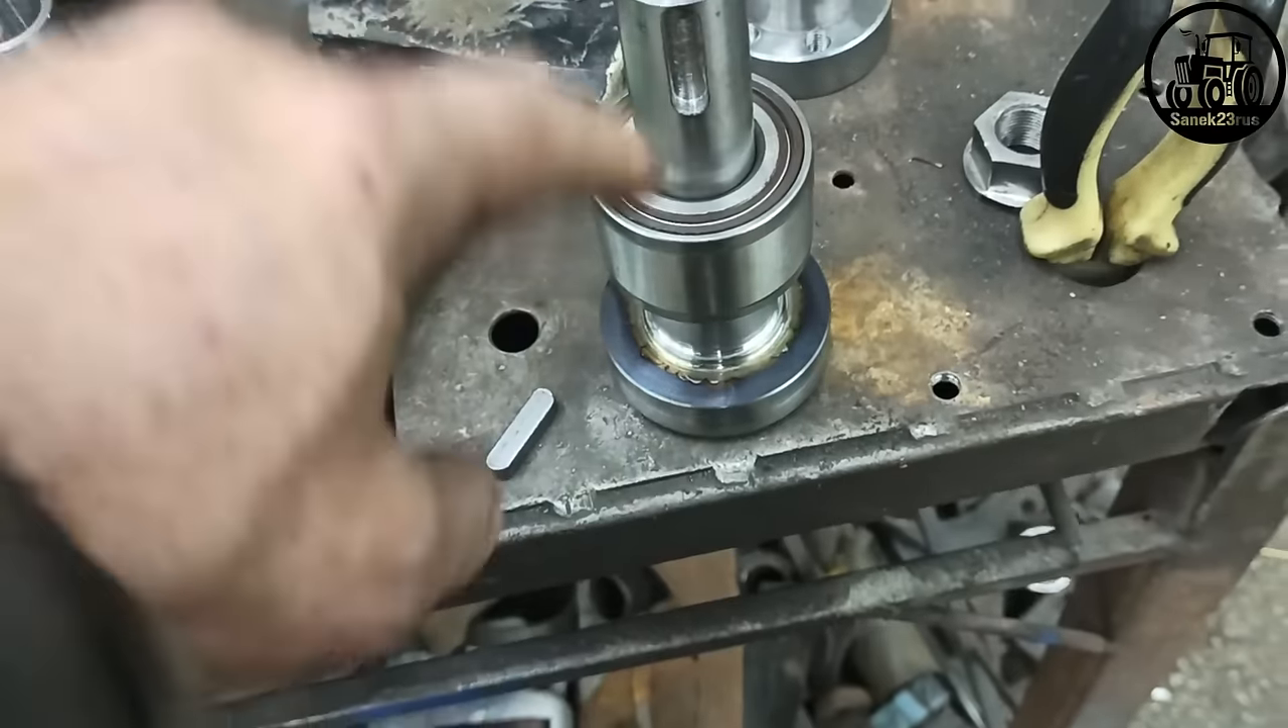Сейчас подшипник новый. Ну, пока без ступицы.